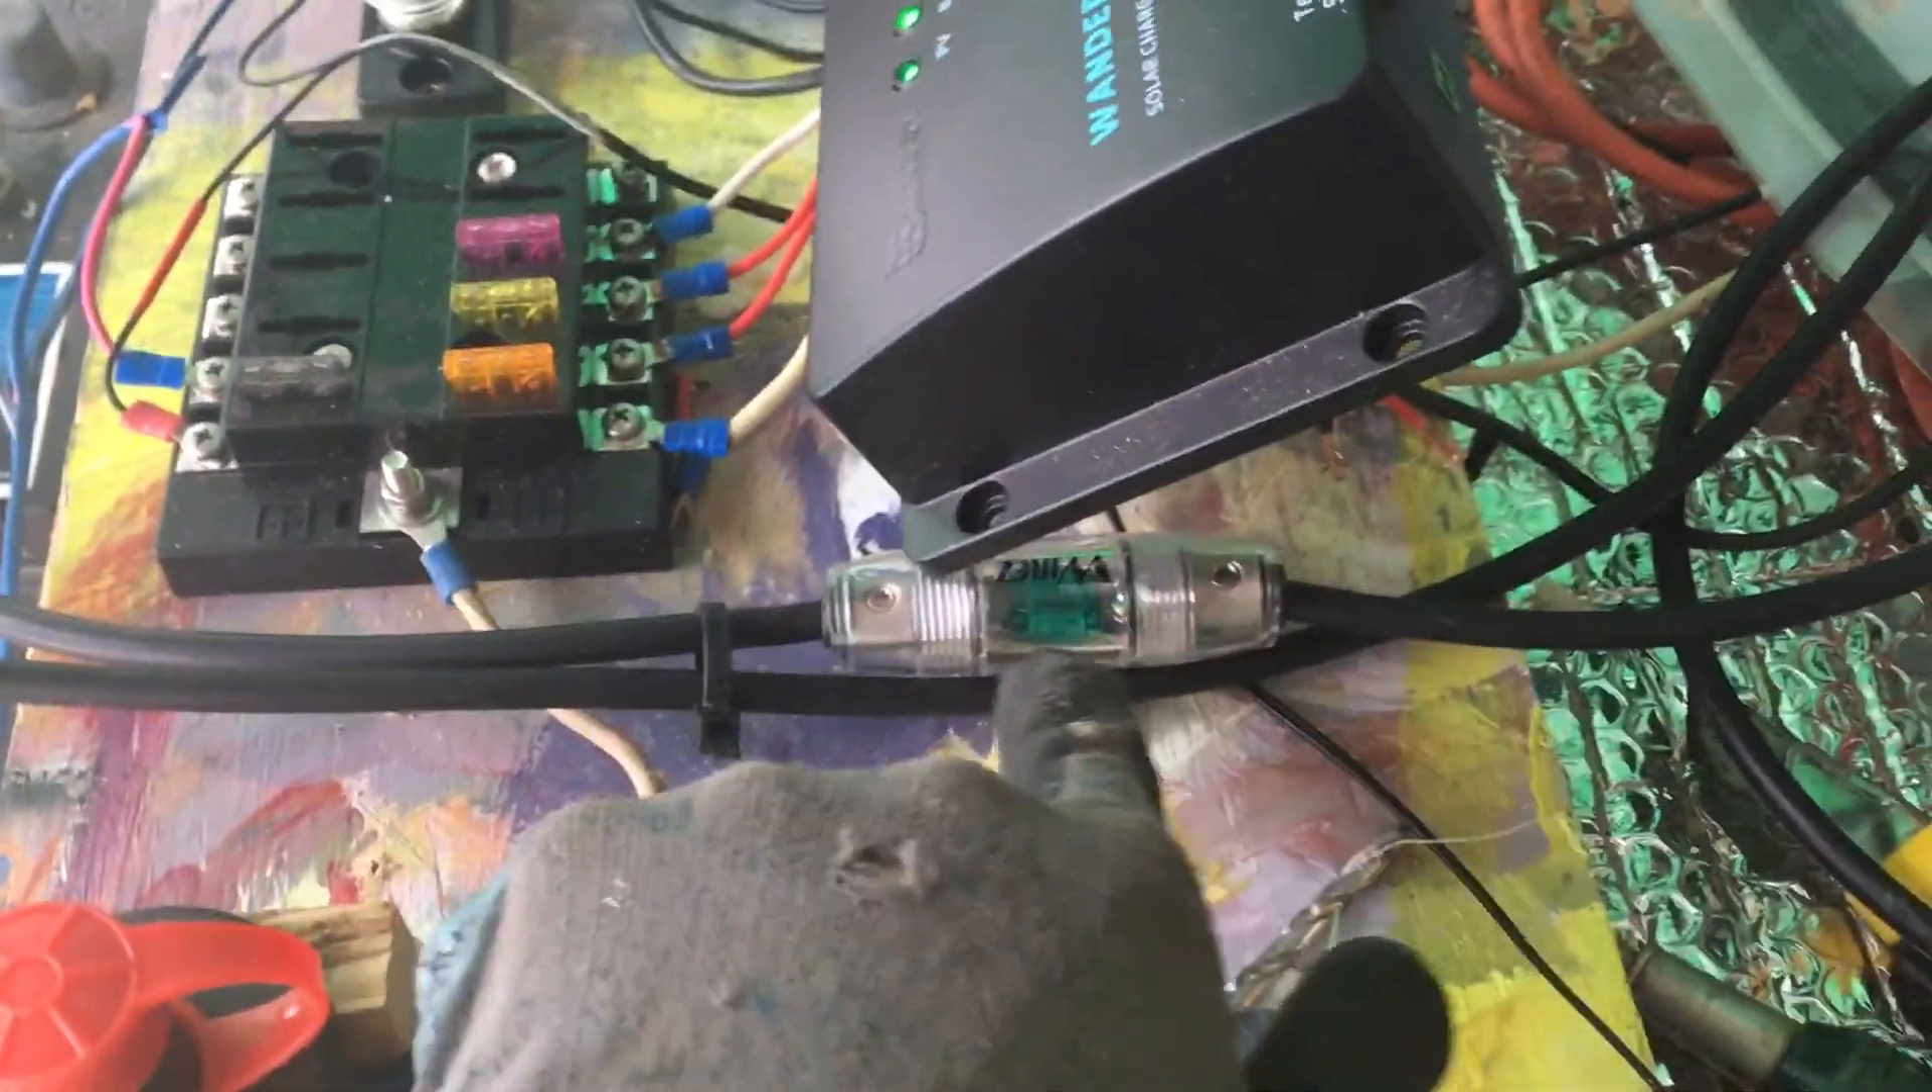This is the positive line going into it from the battery and I've just installed a 30 amp fuse here.